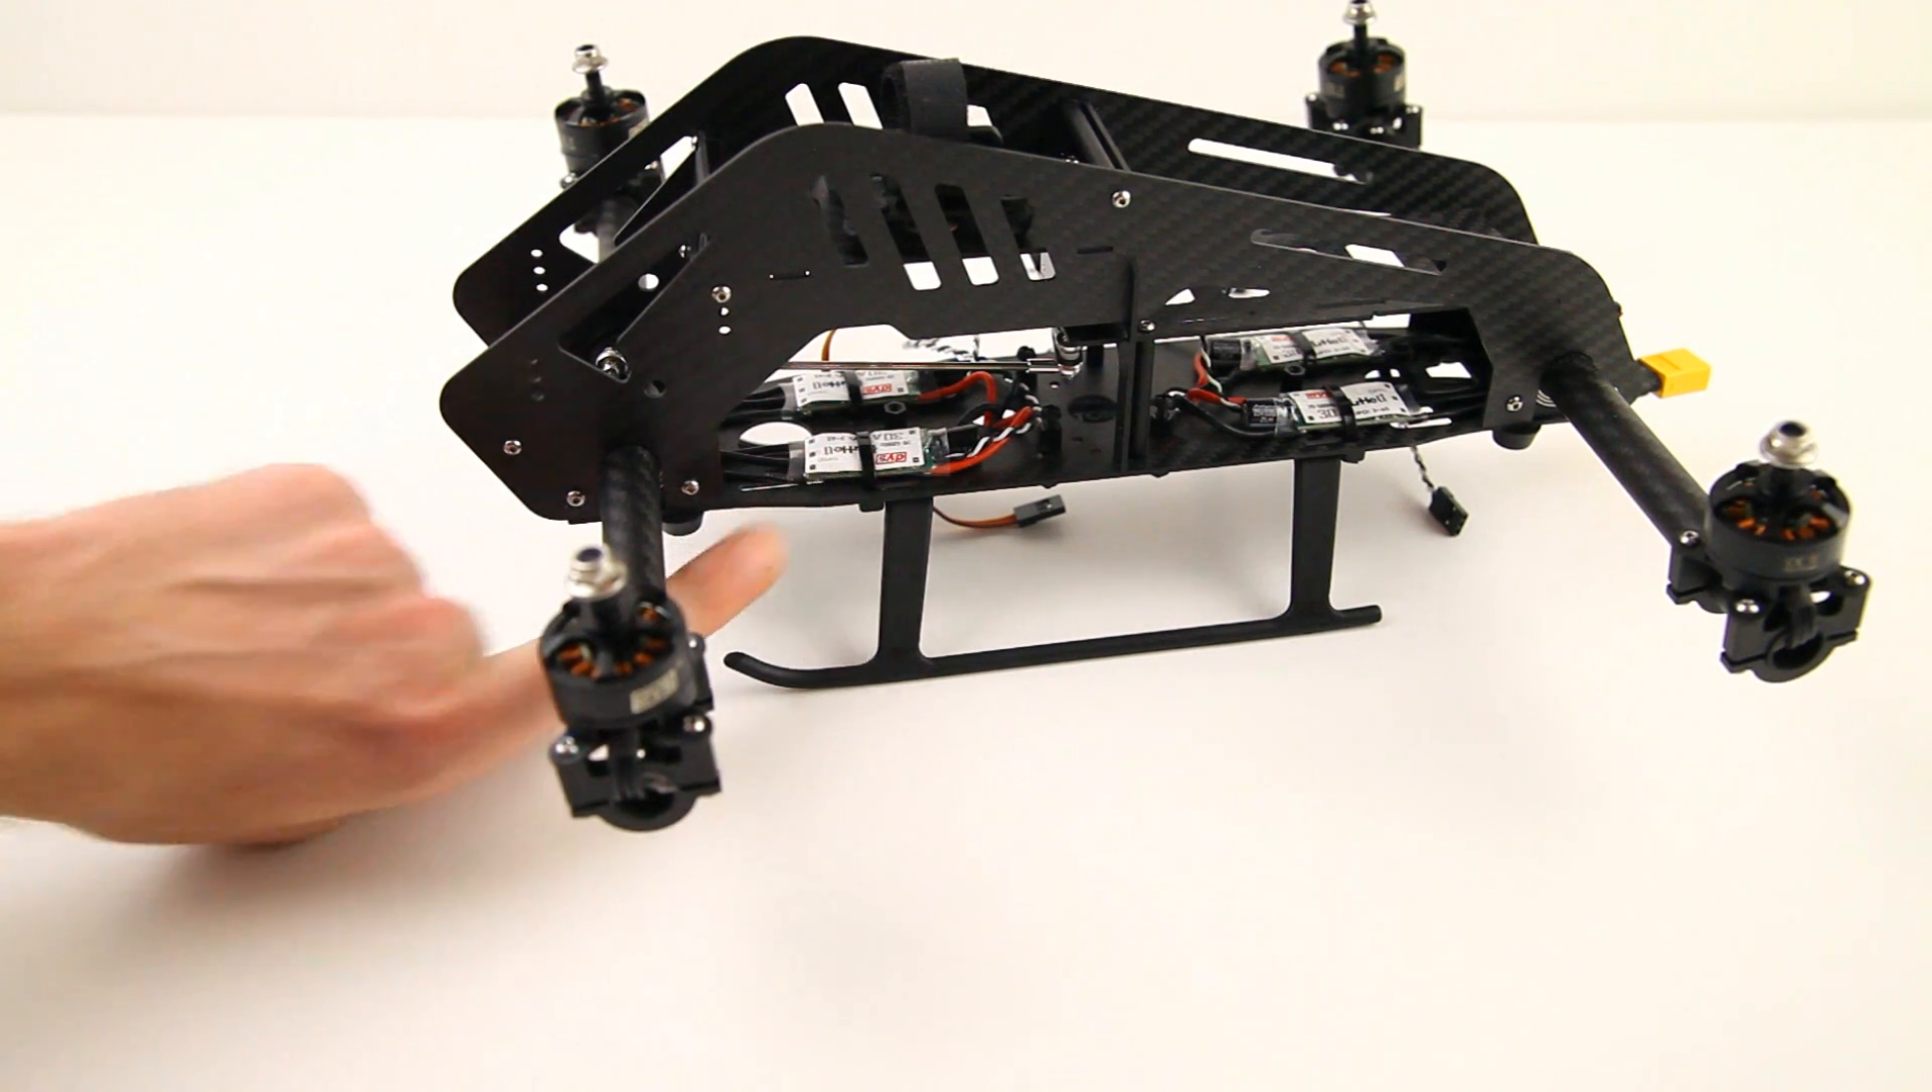All four motors have been fitted On the arms.